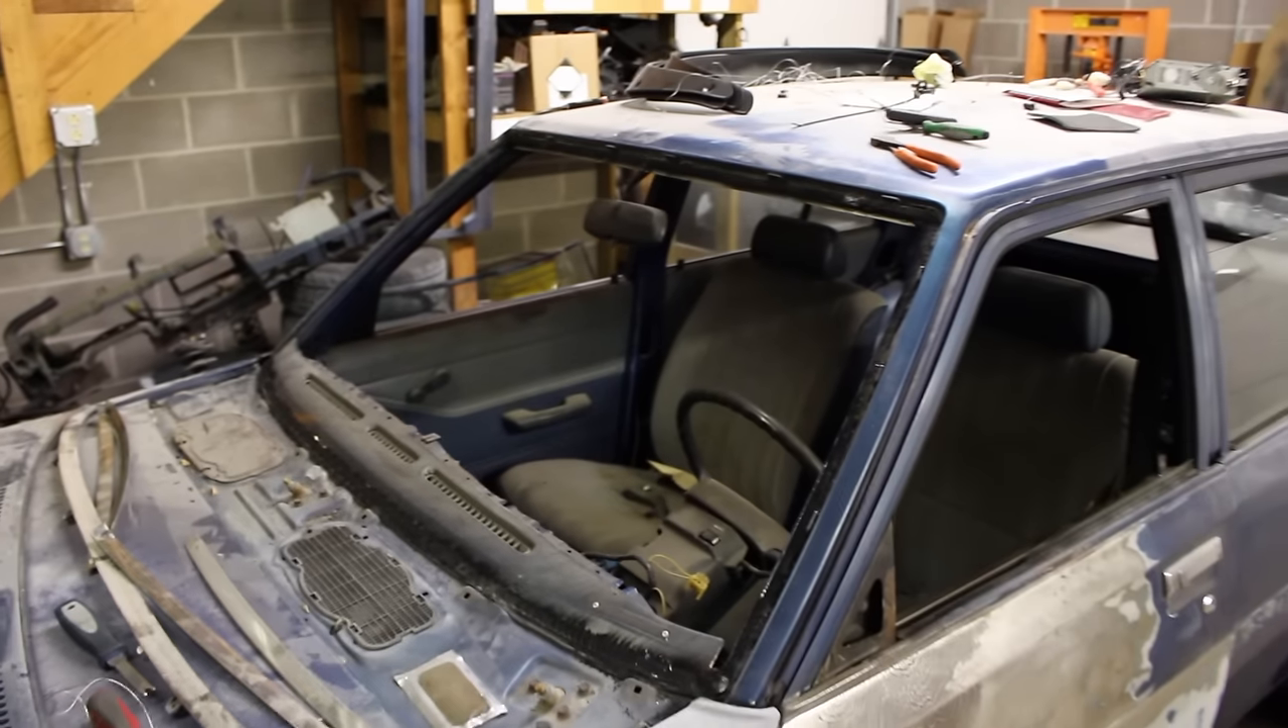The glass is all the way out.